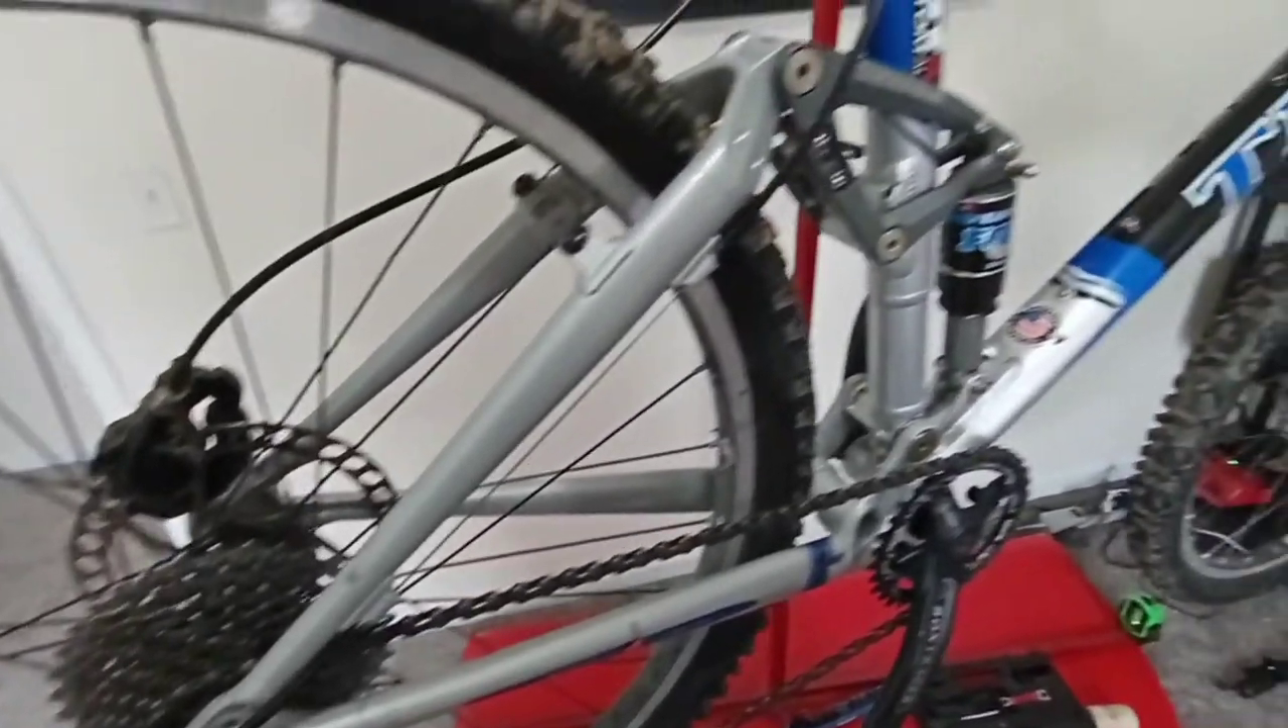Just like that. Chain's on.